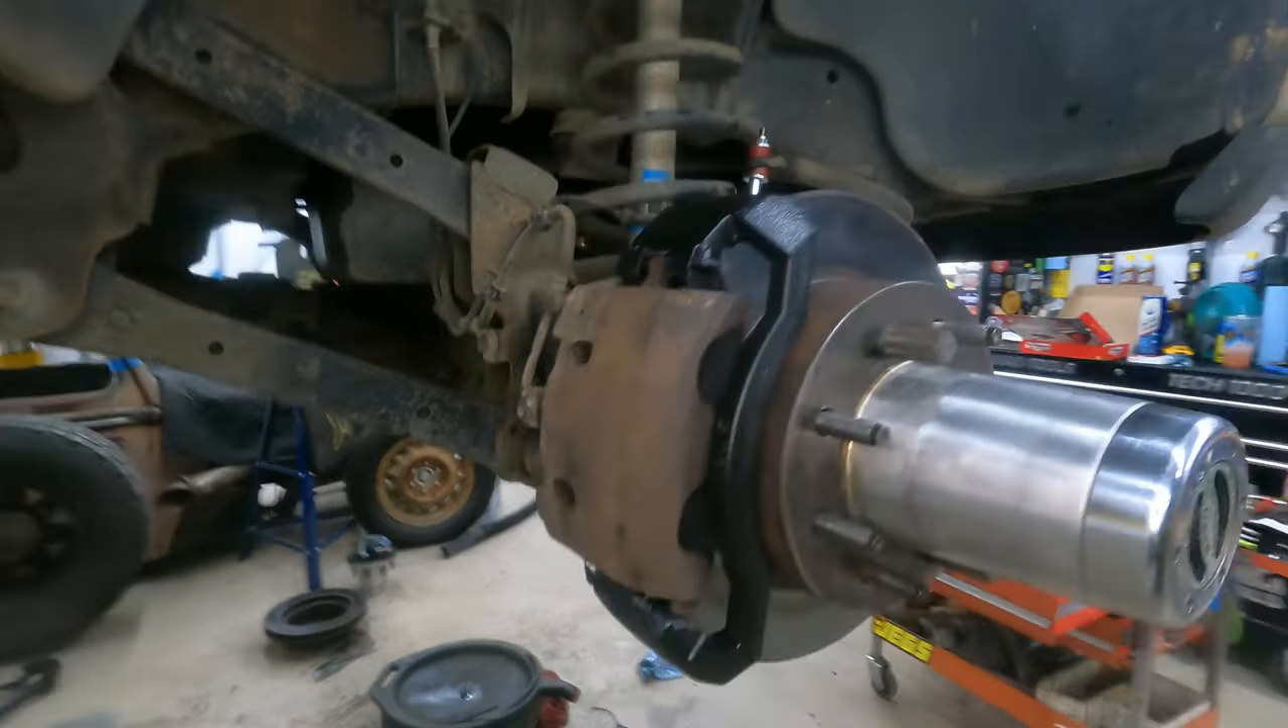That is one side completely done other than putting the wheel on it.